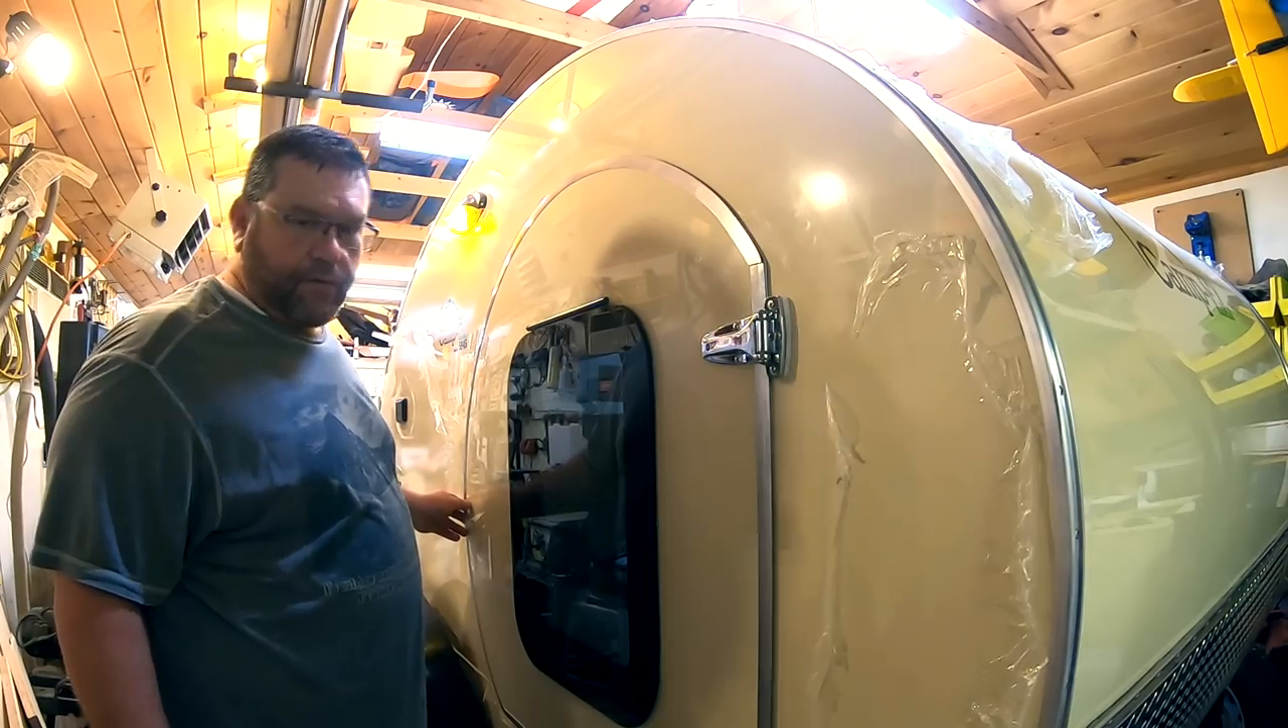So it looks like the window is in.